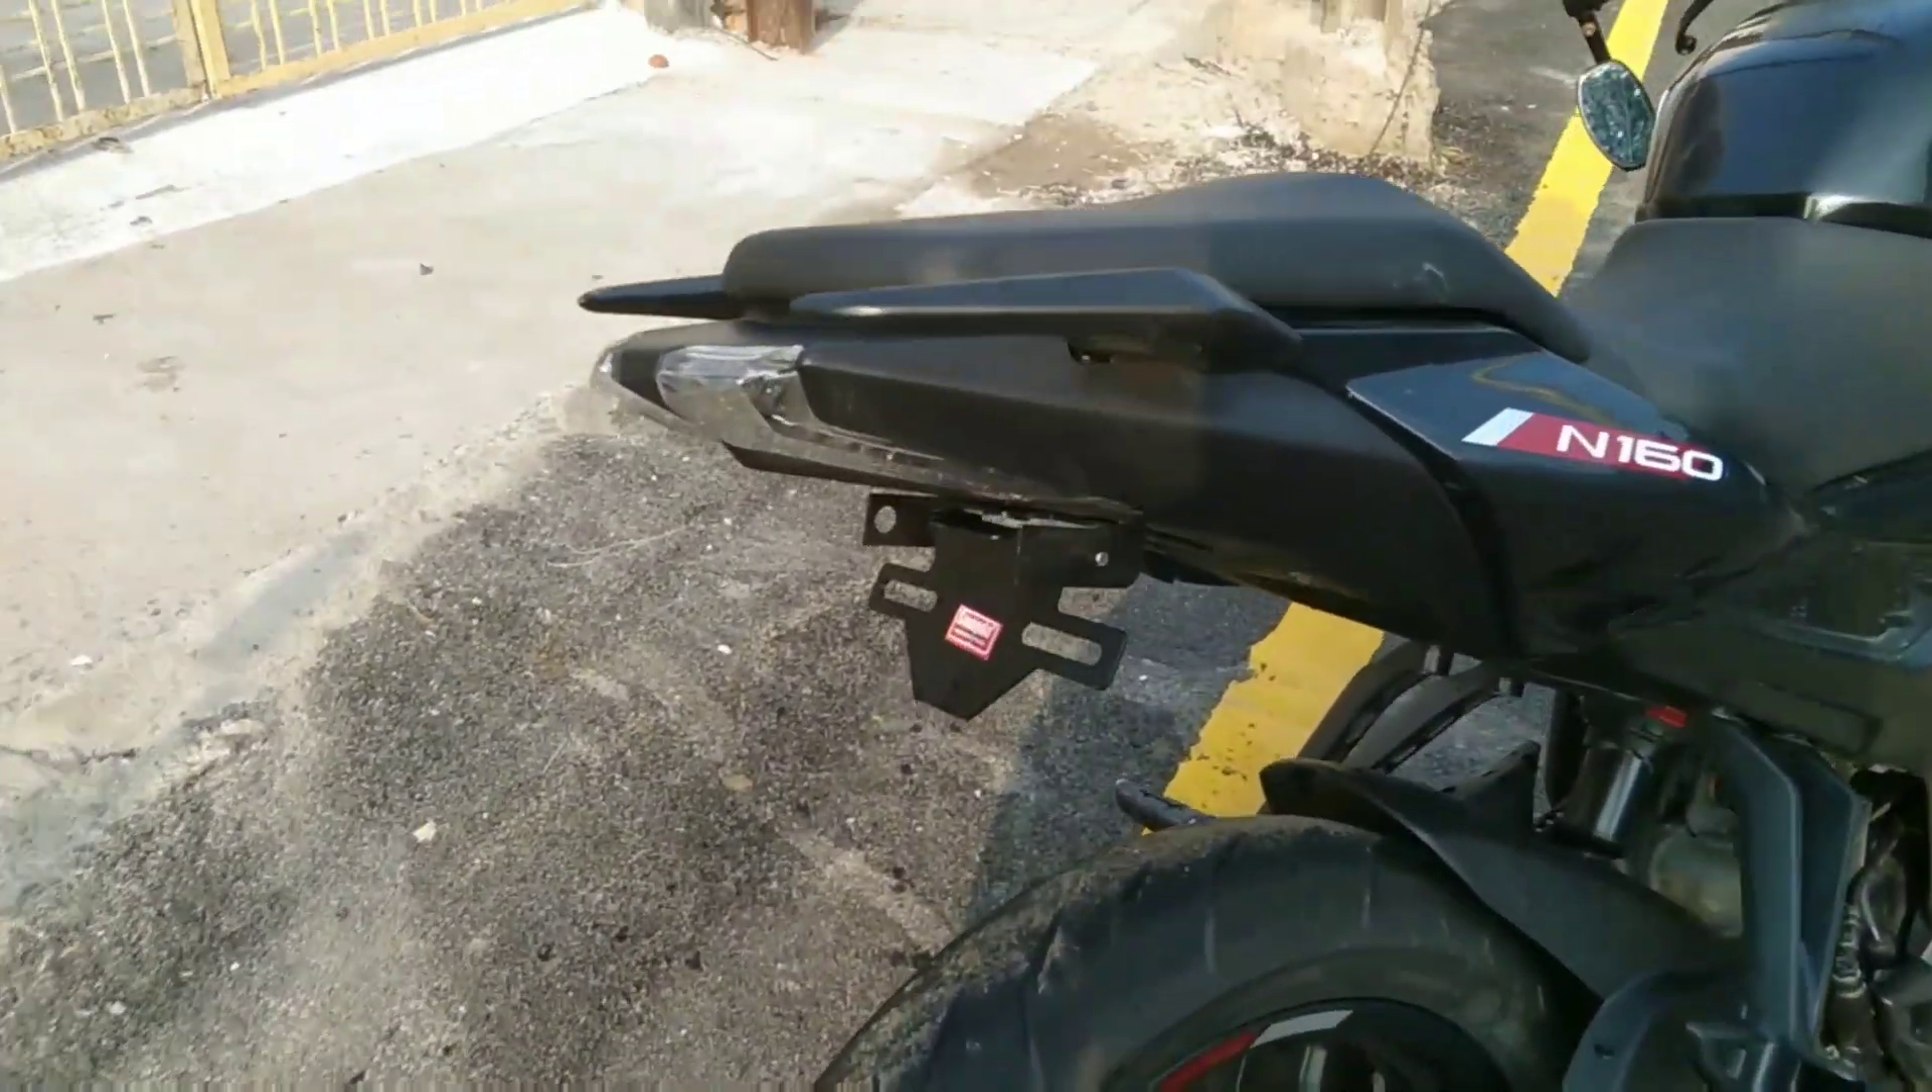अपना बाइक का टेल टाइडी लग चुका है।